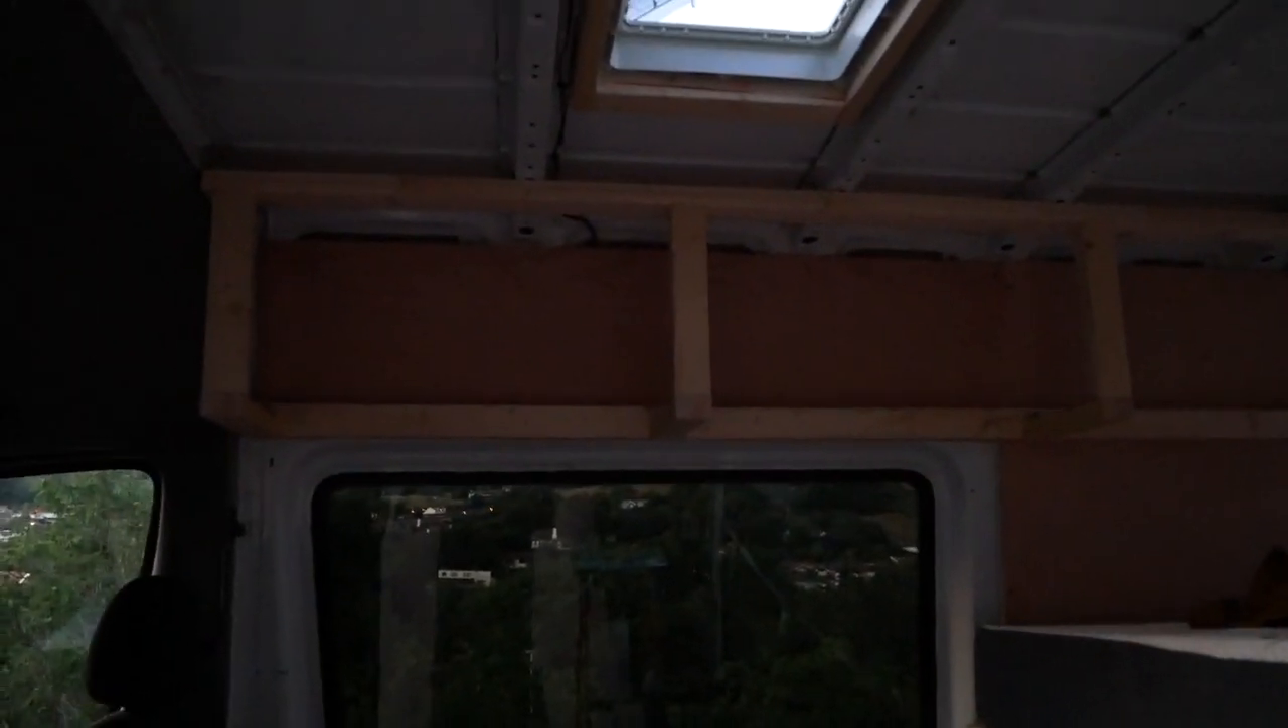Dad's almost finished making the upper cupboard section, which is looking really good. Here, see, we've just got to put the fascia and bottom plates on it and then just some cupboards.